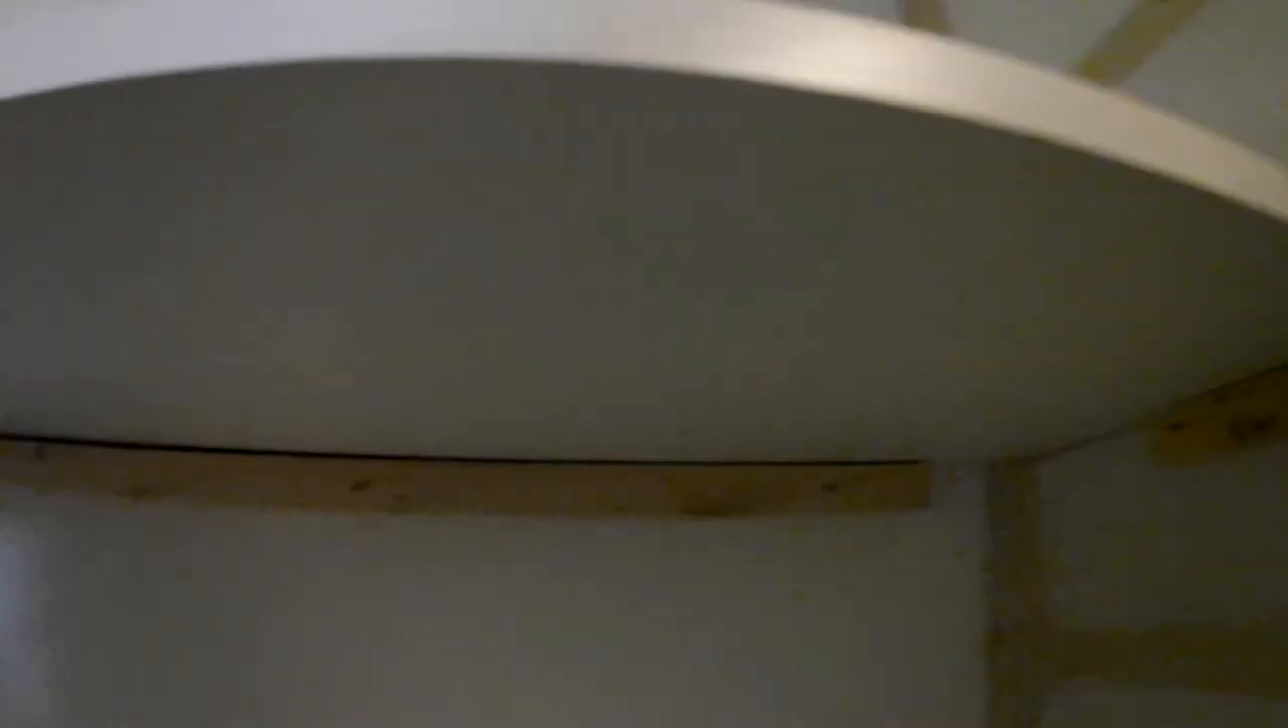Once again though I've got a bit of a gap under the shelf there which is odd given that I measured the whole thing quite carefully with the spirit level.